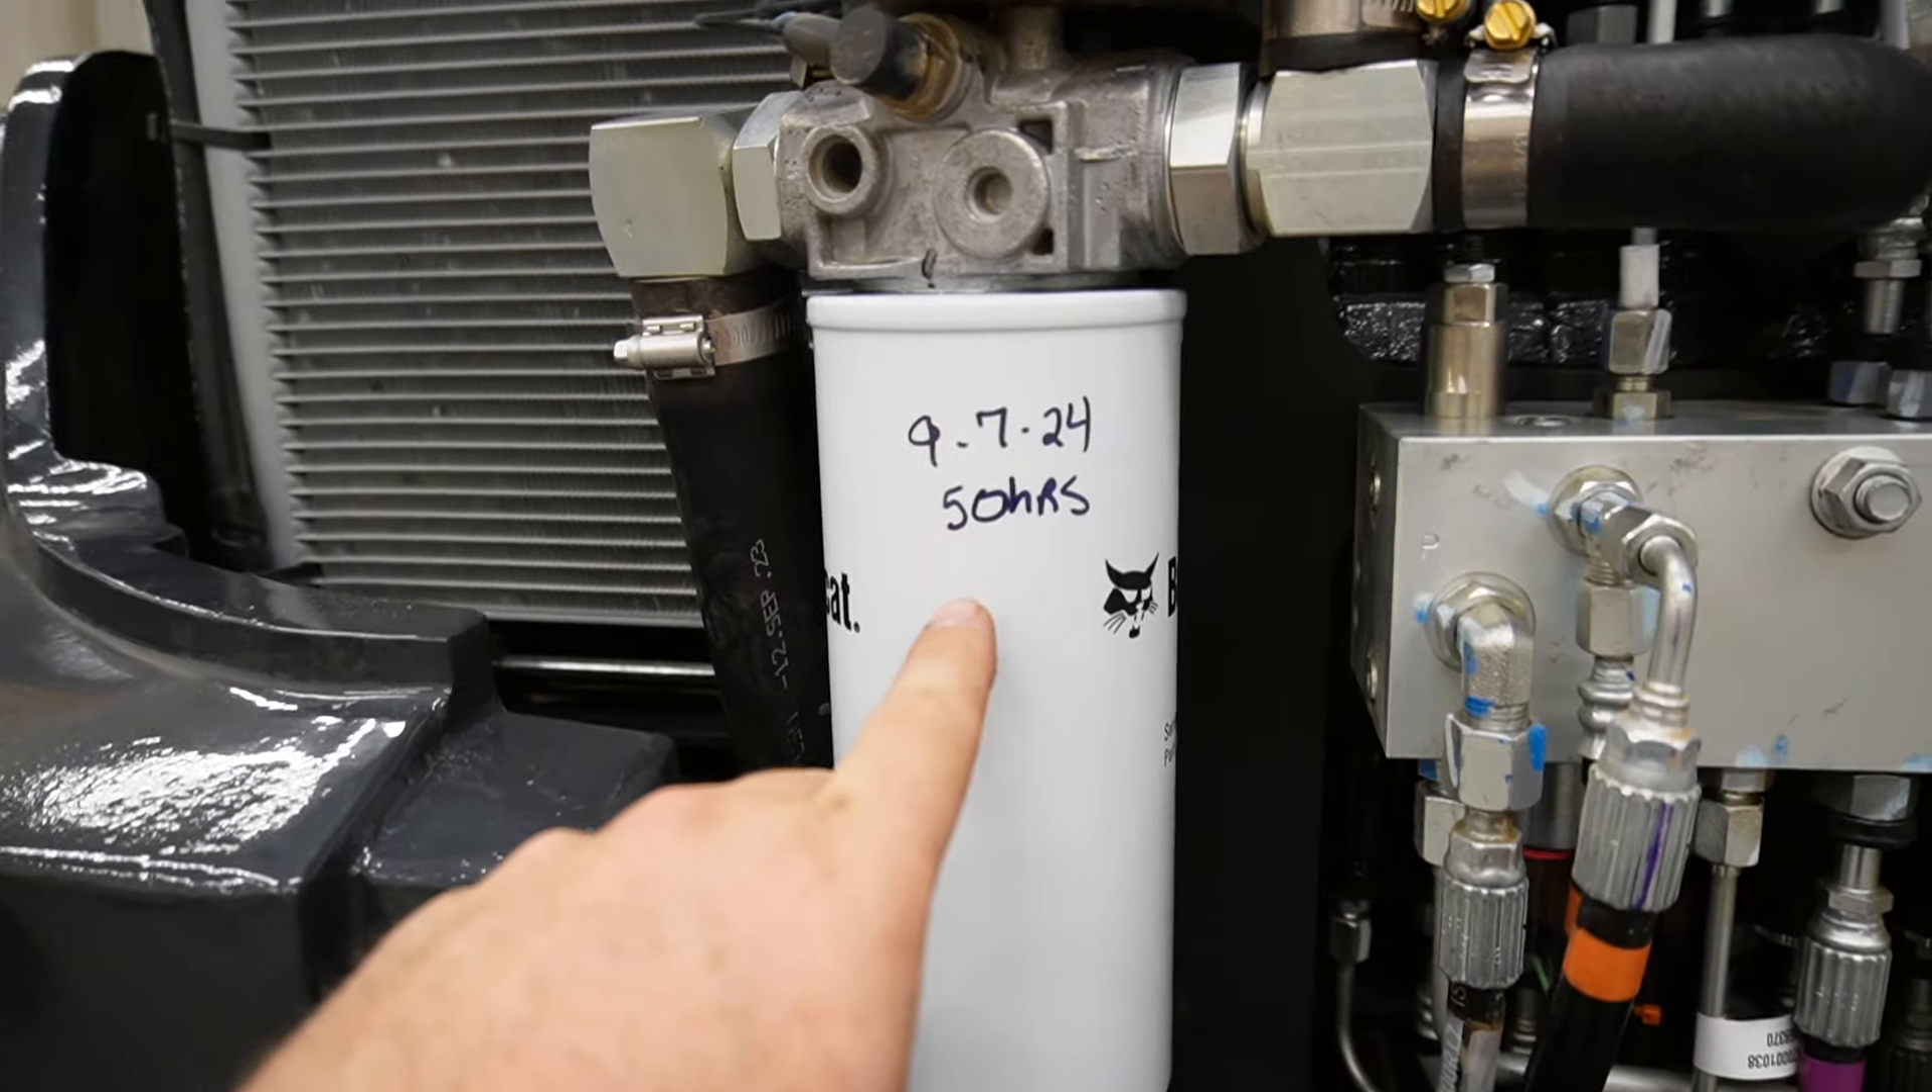Okay, got the new filter in. Got the hours and date on it.